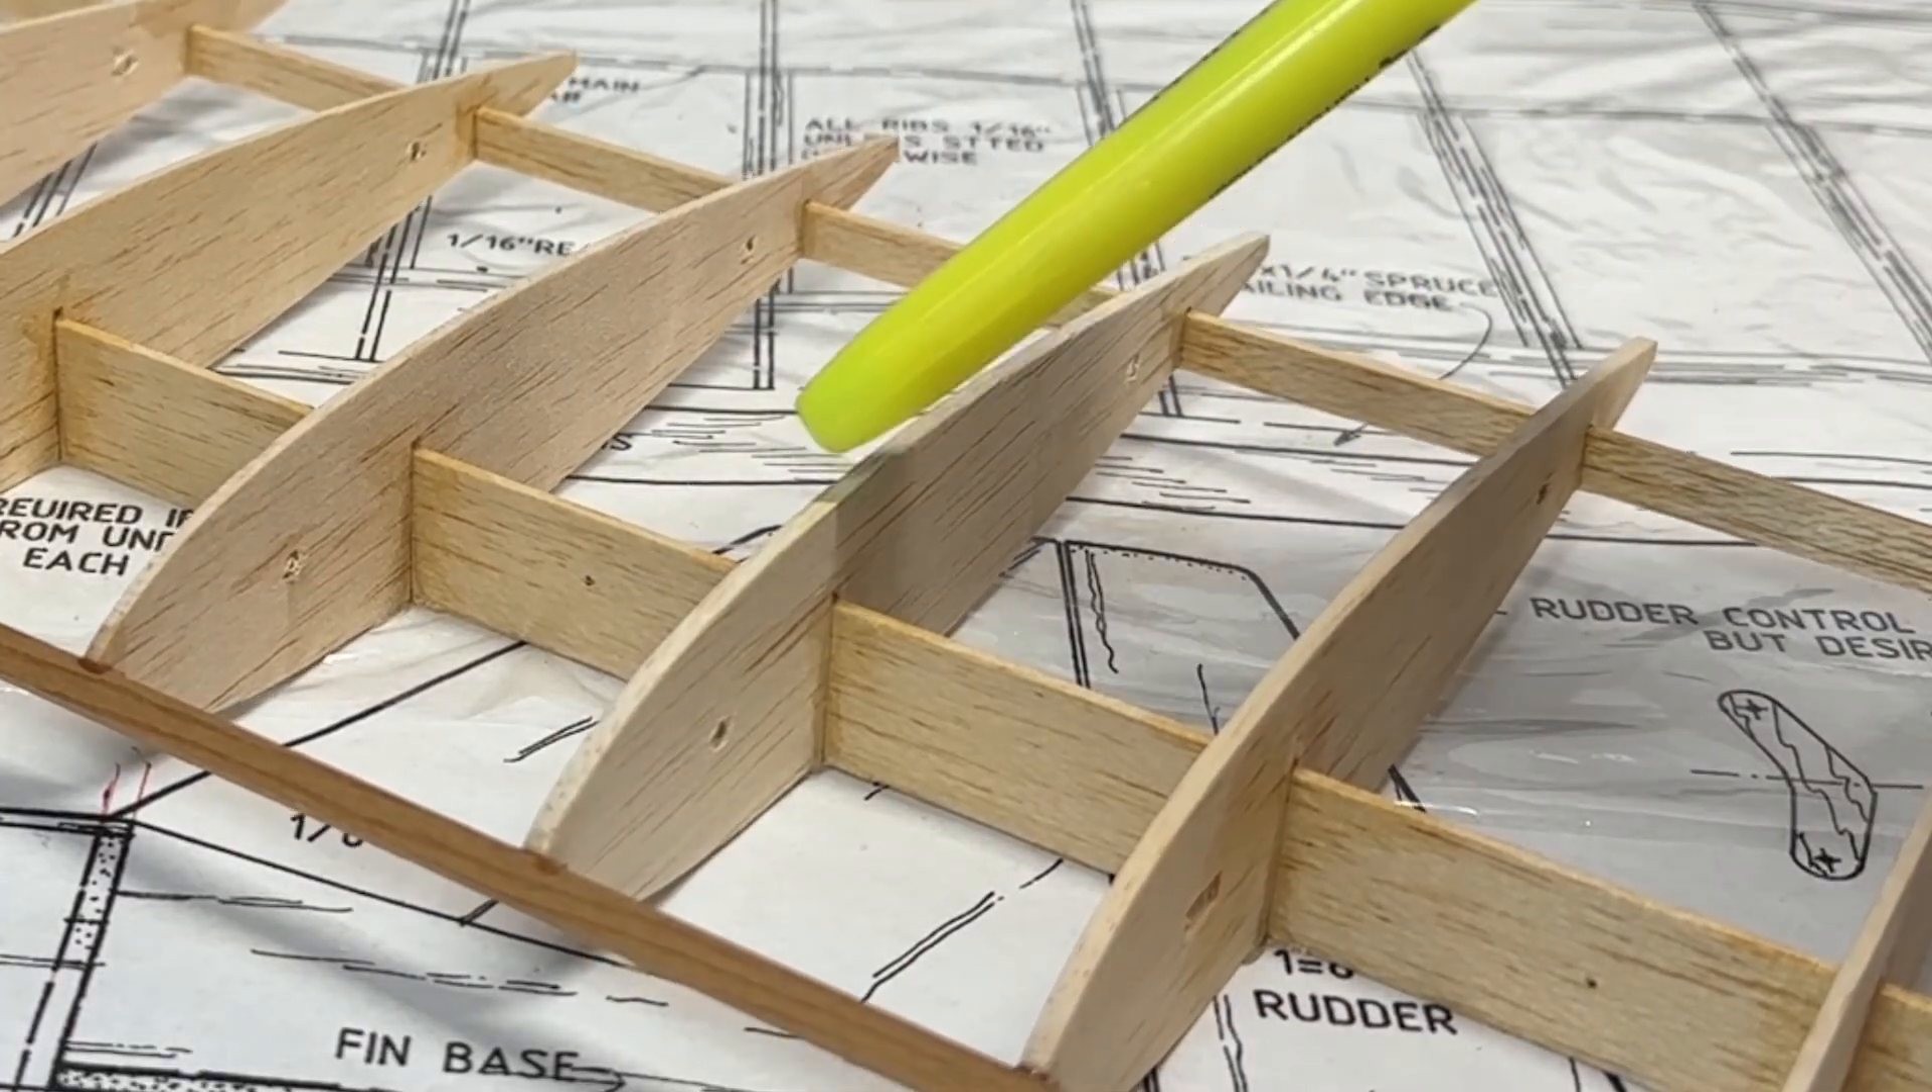So if we look at the spar, the main spar here and the rear spar here. These were supposed to extend all the way up to the top of the rib in both cases.